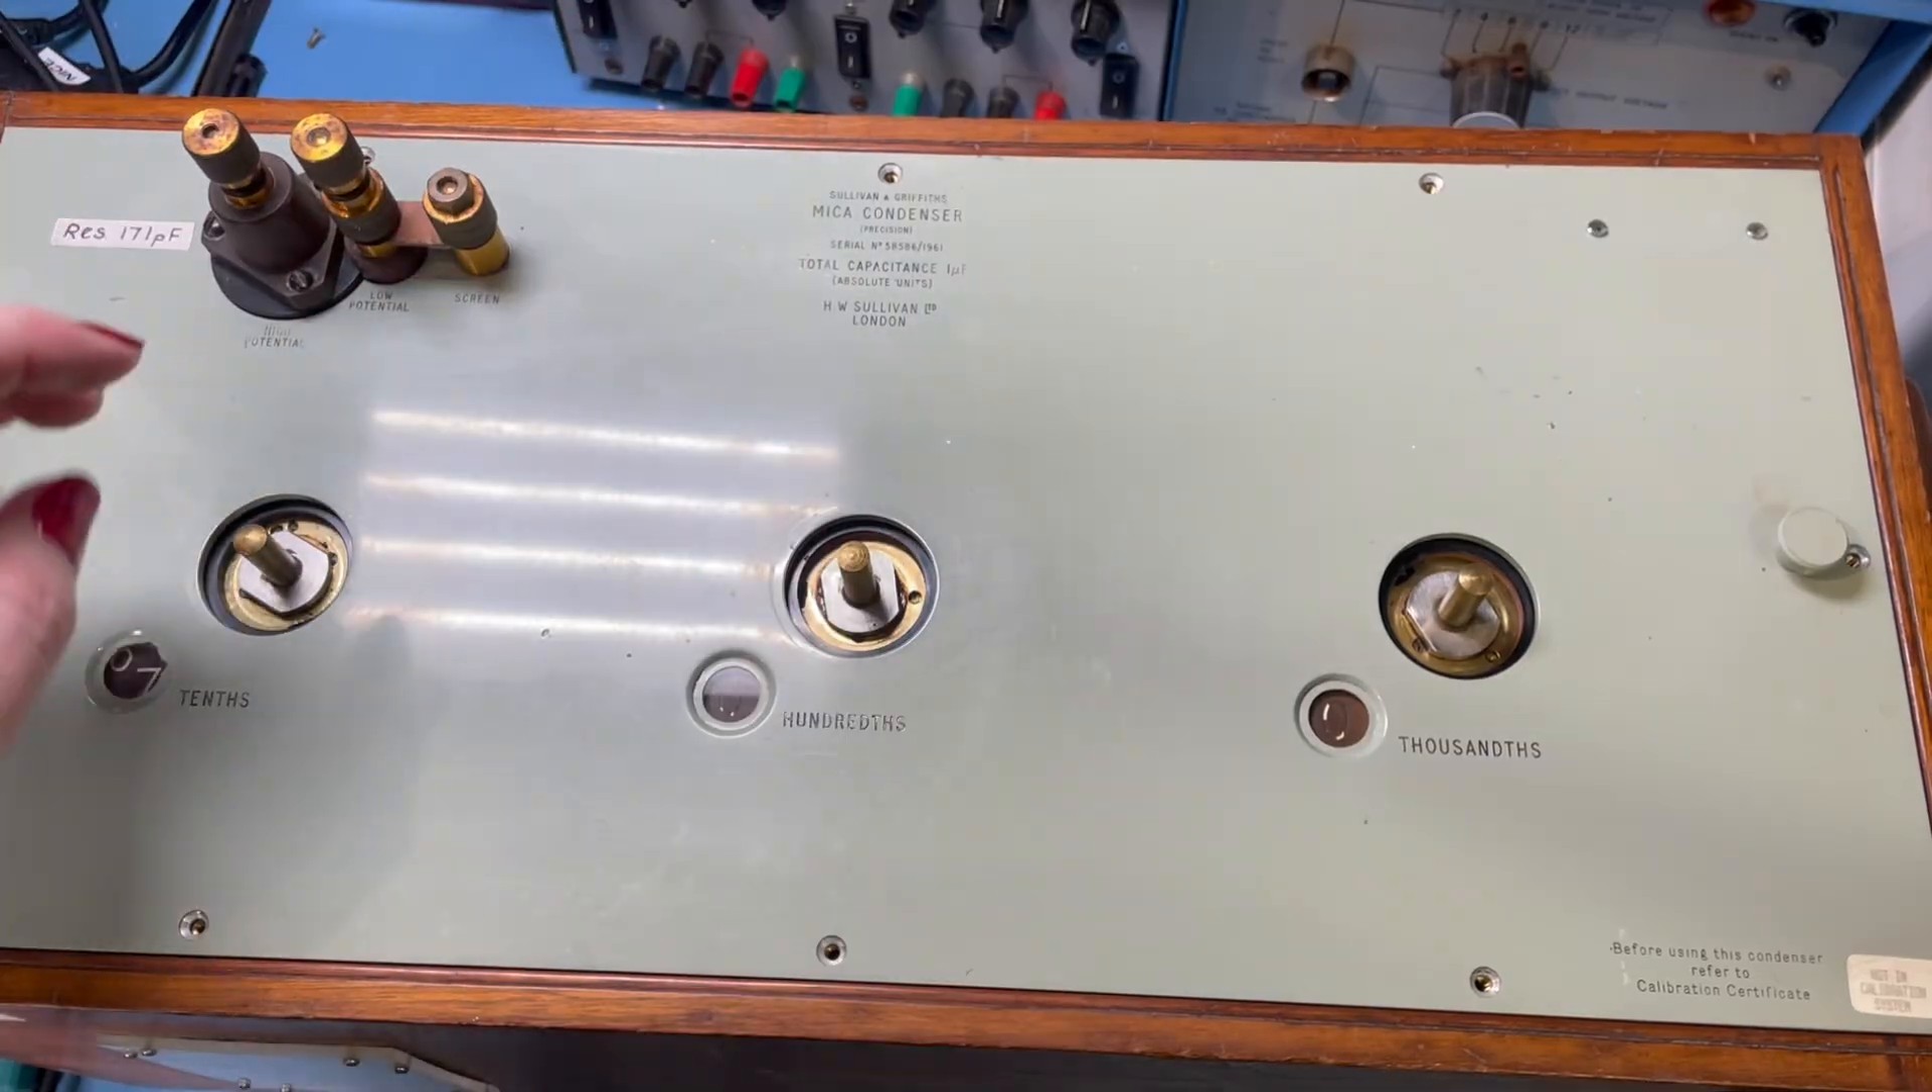Now, we can put the front plate back on carefully. Fits nicely.